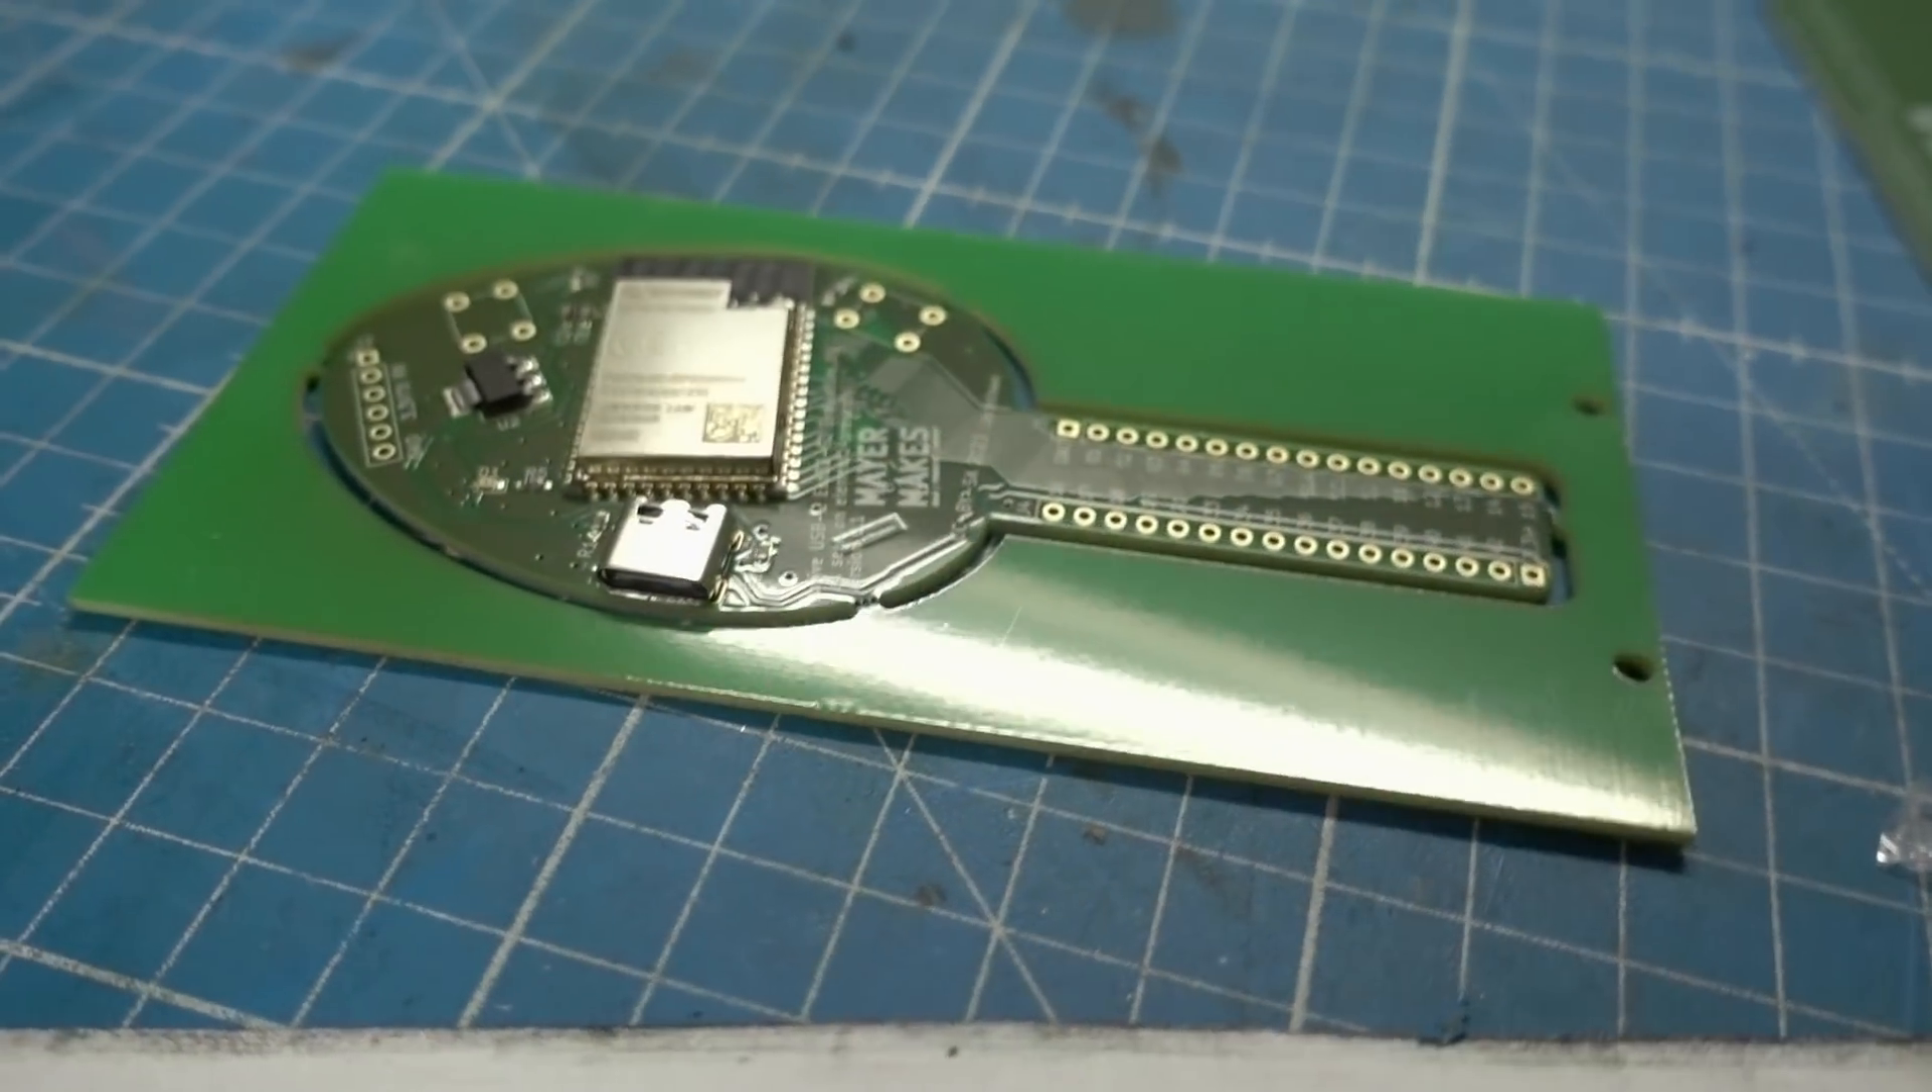The board is basically finished. Except for the through hole components.